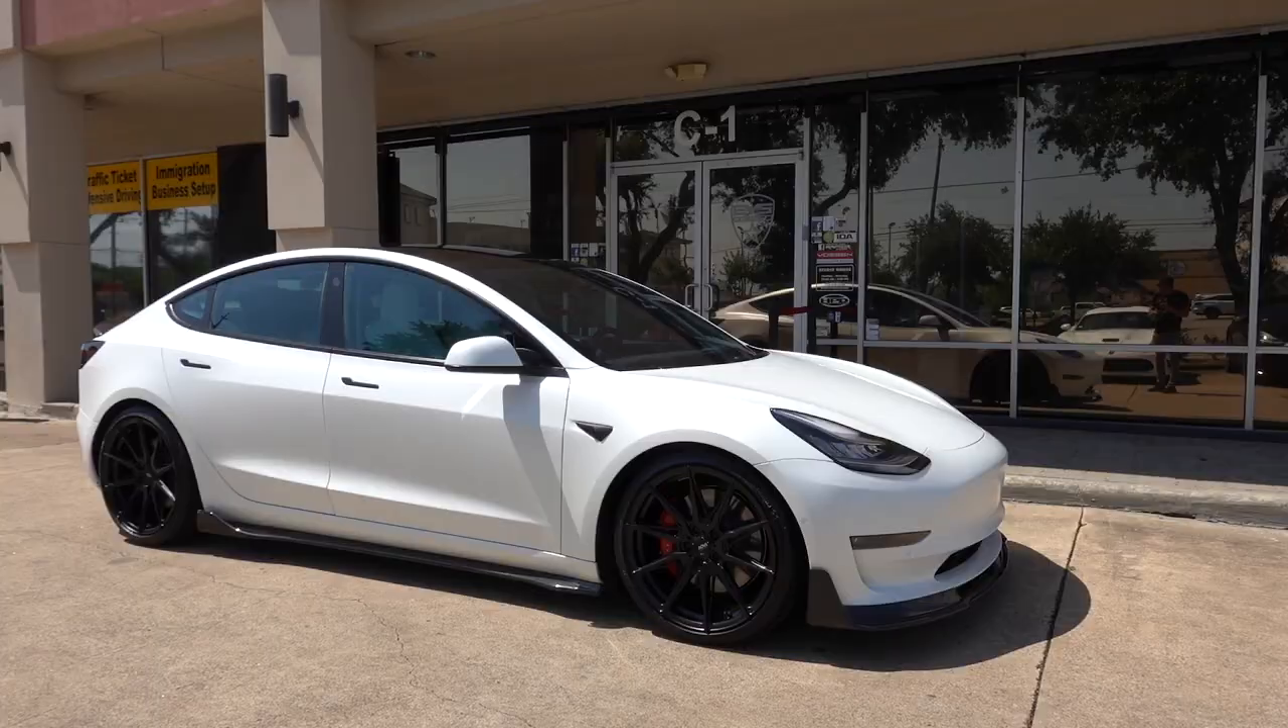We are done installing the new 80V1 wheels.